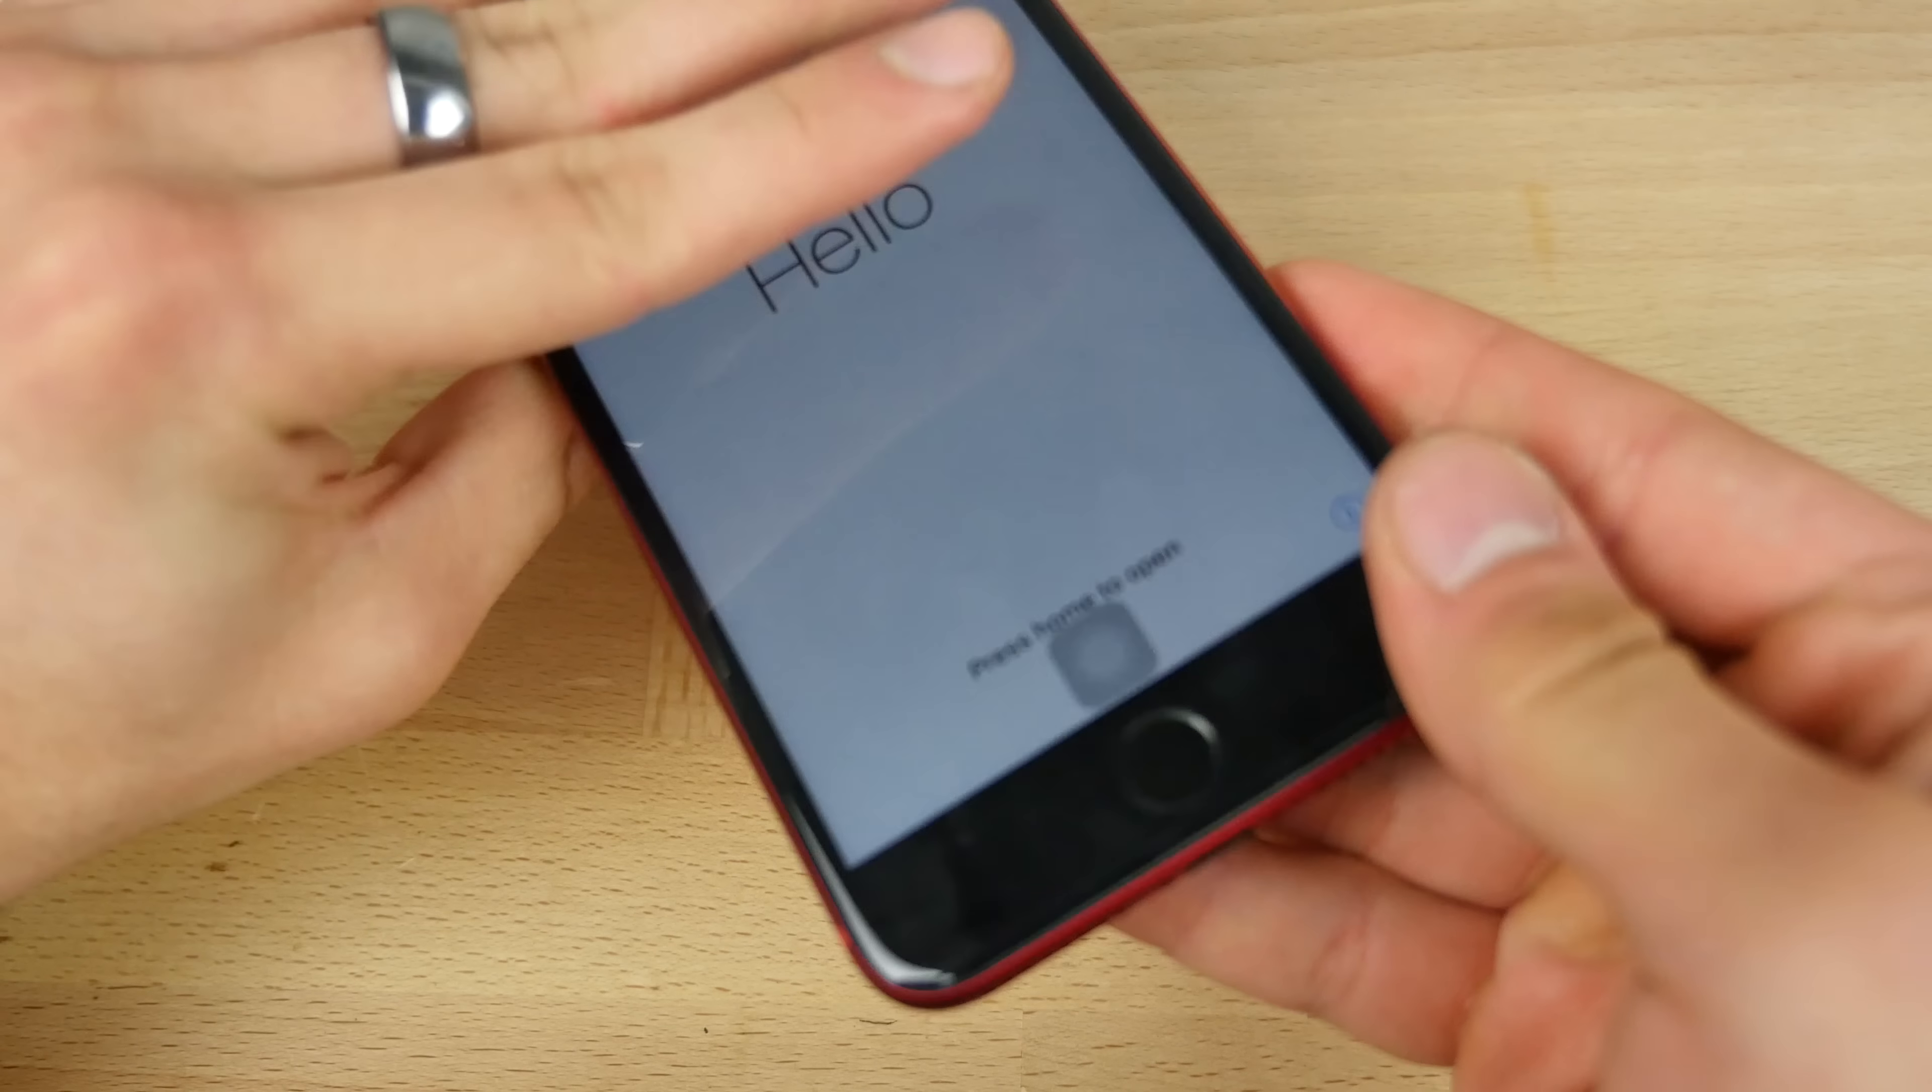So essentially, I am done. I just put the display on and everything seems to work.